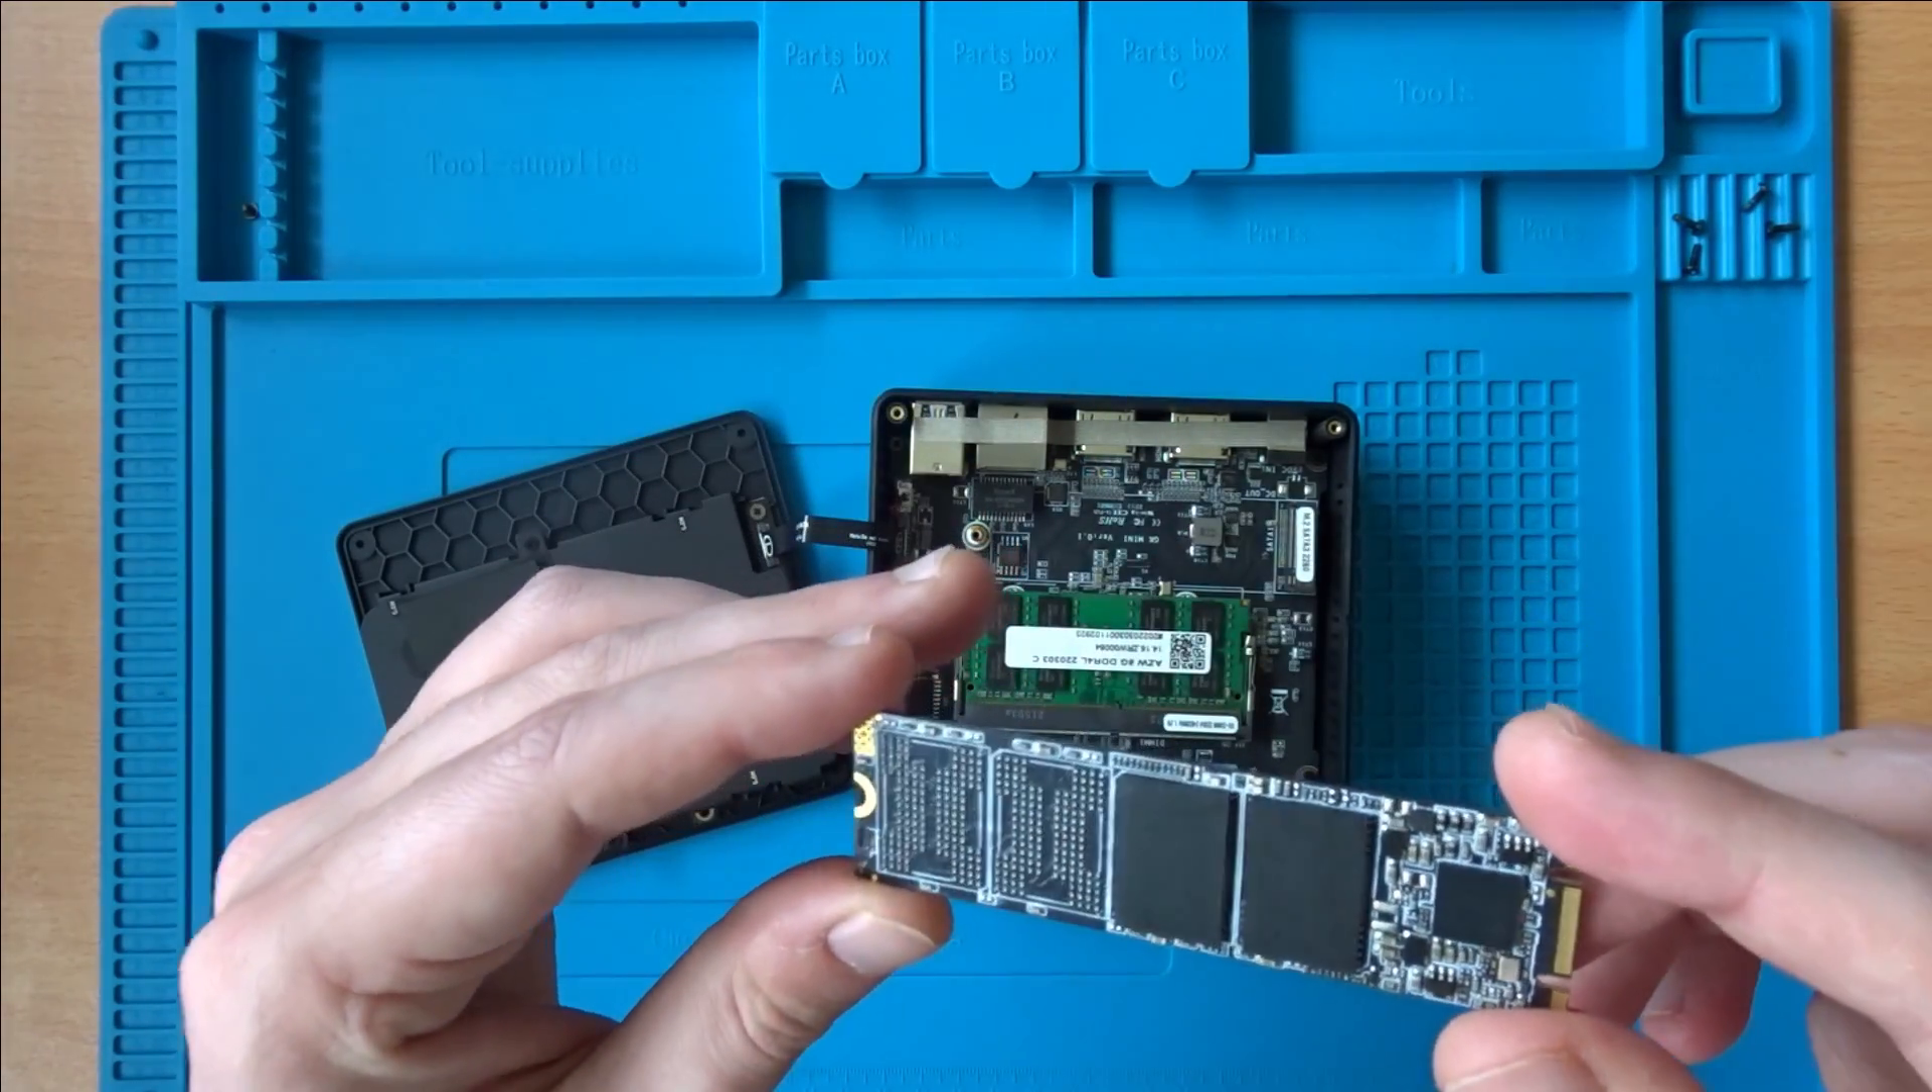A single screw holds the drive in place and with that removed we can now take a closer look at it.